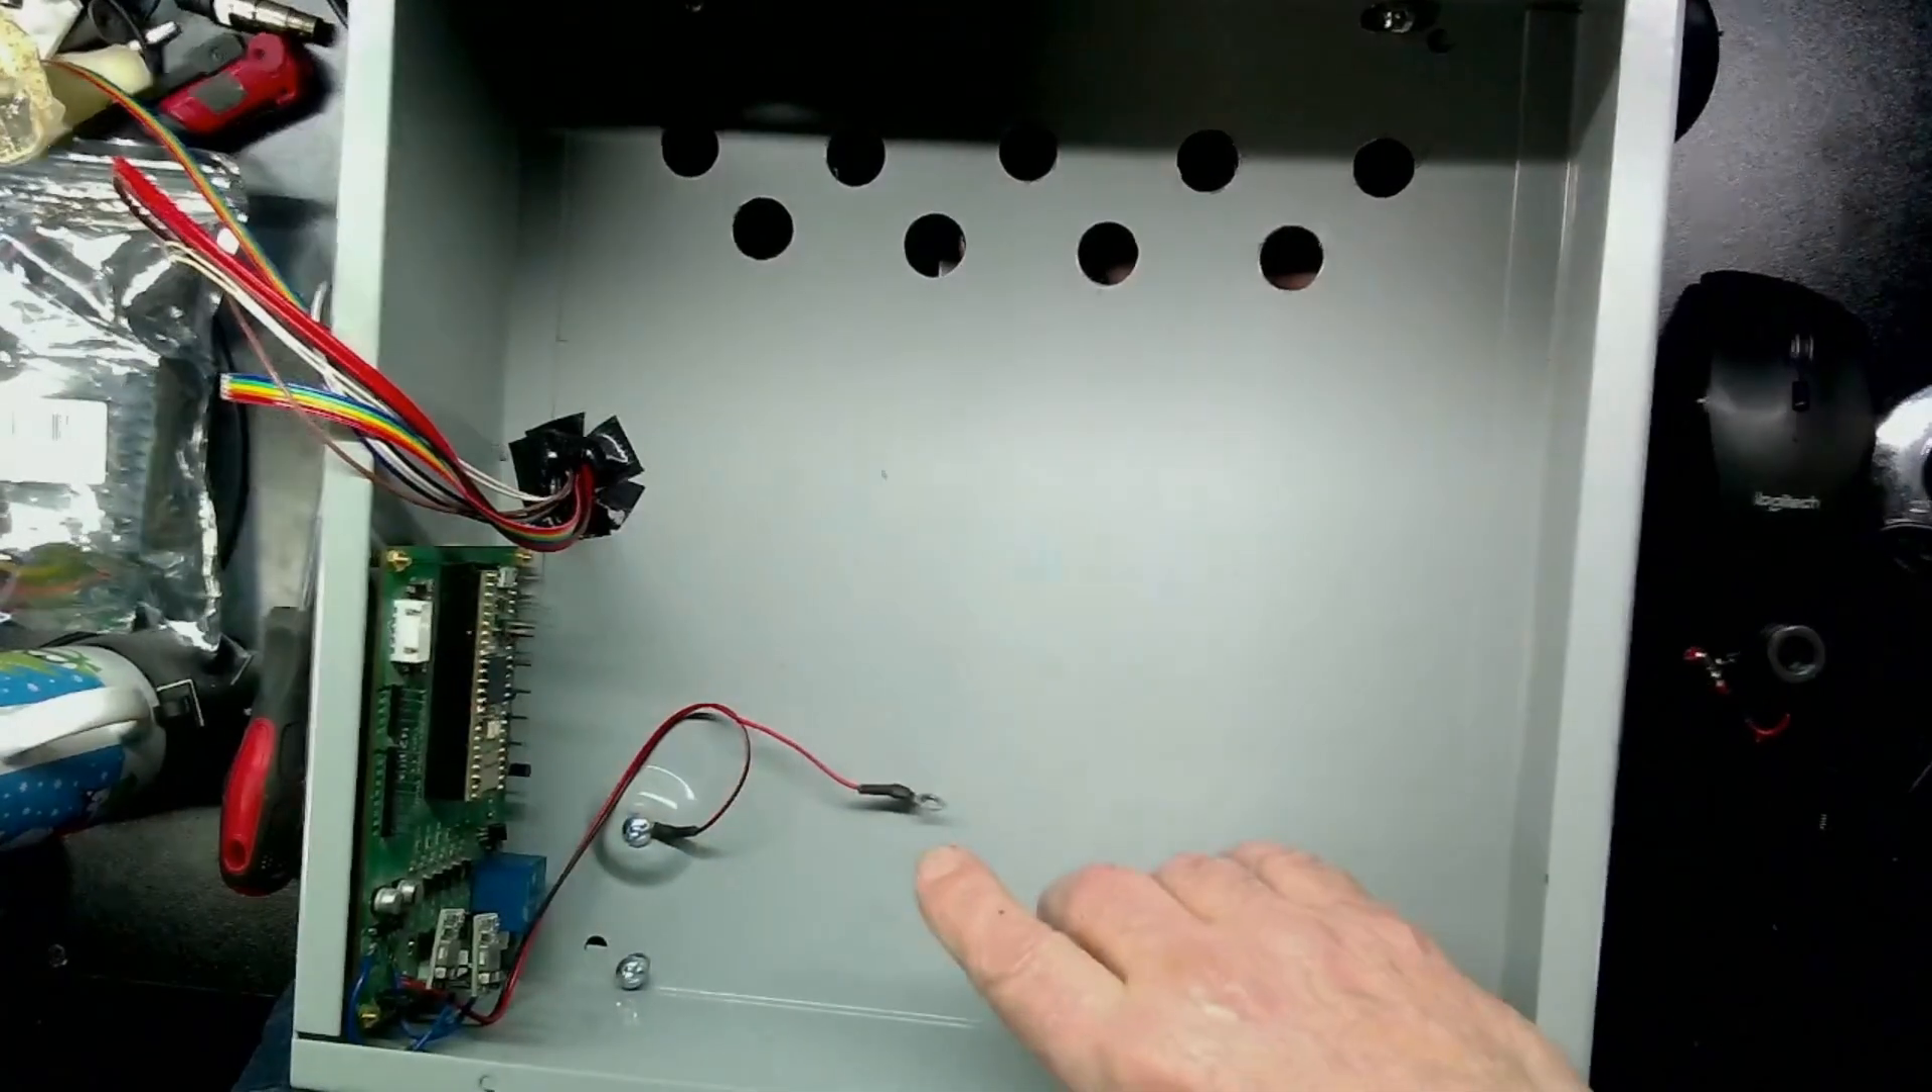I've got the control board mounted over here on the side.